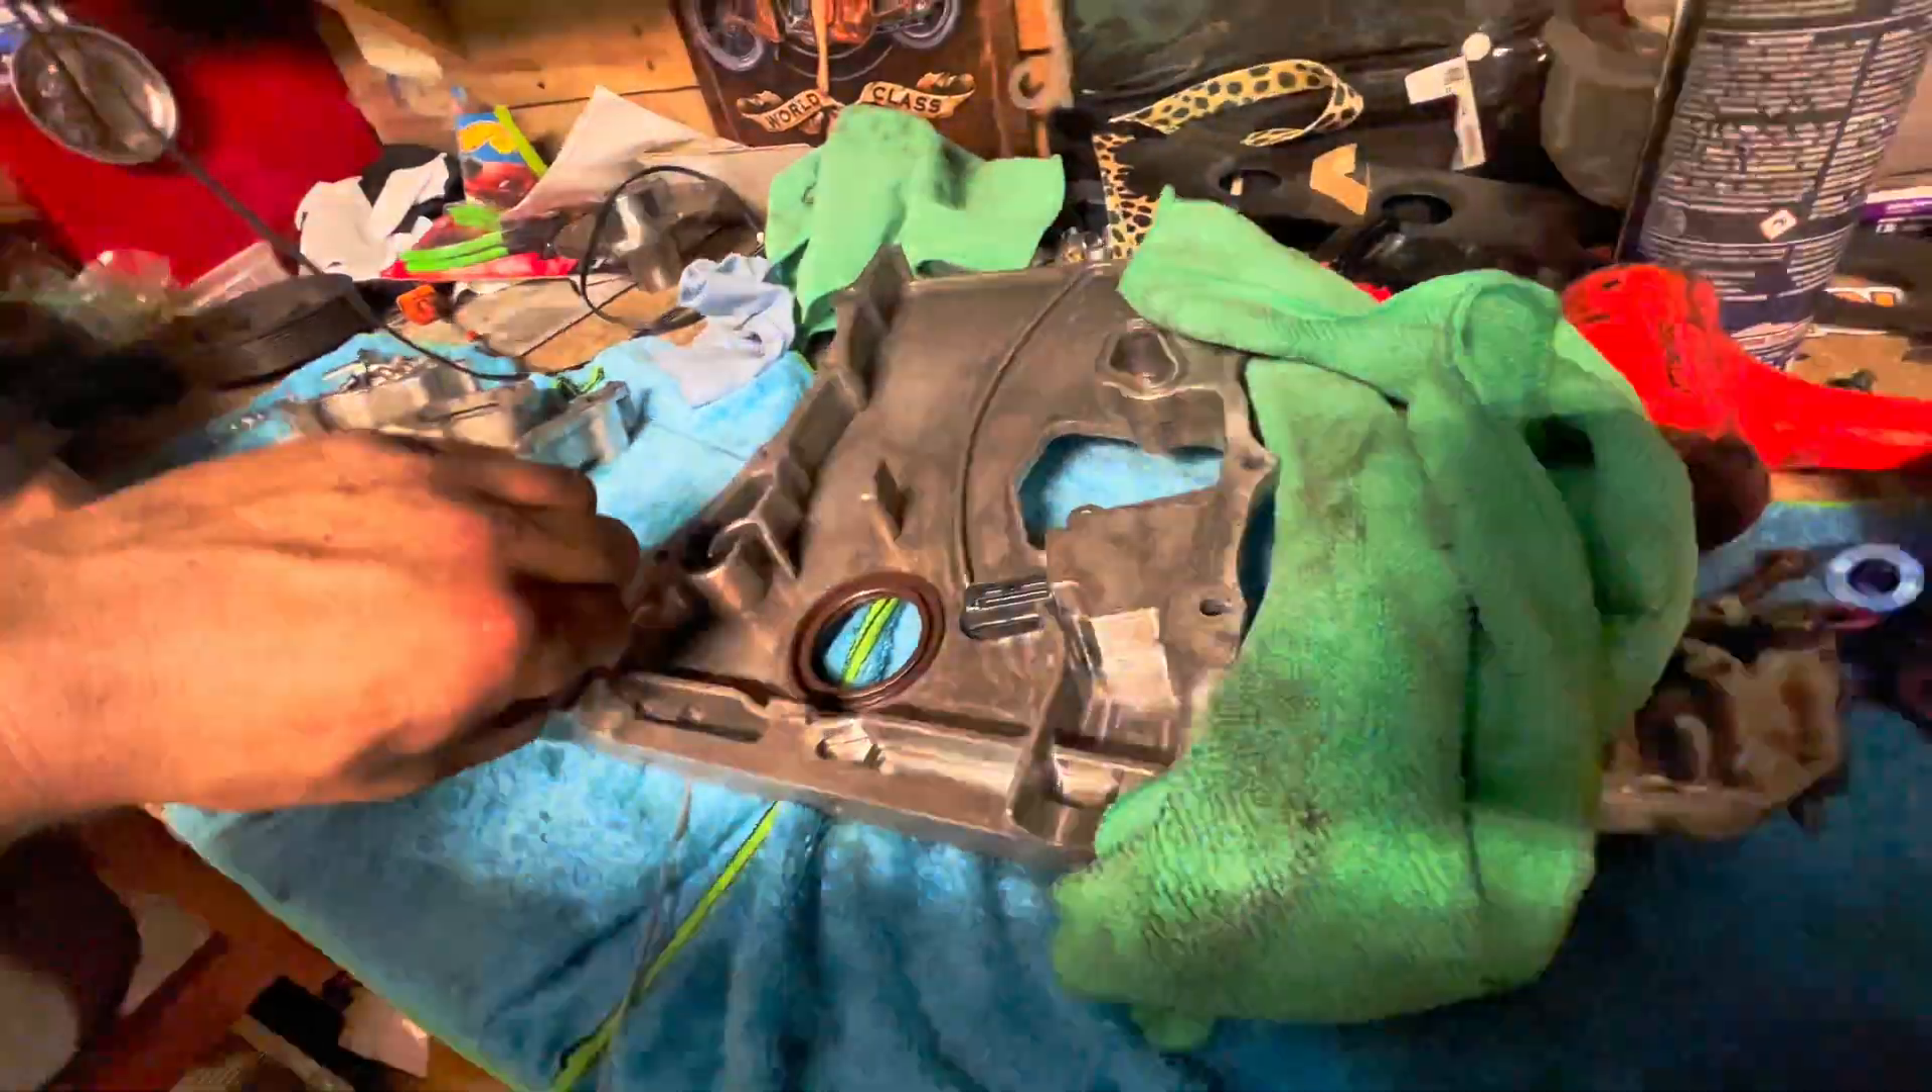Uh pretty much all we gotta do now is put this timing cover on which i wanted to do tonight but i'm losing some steam.